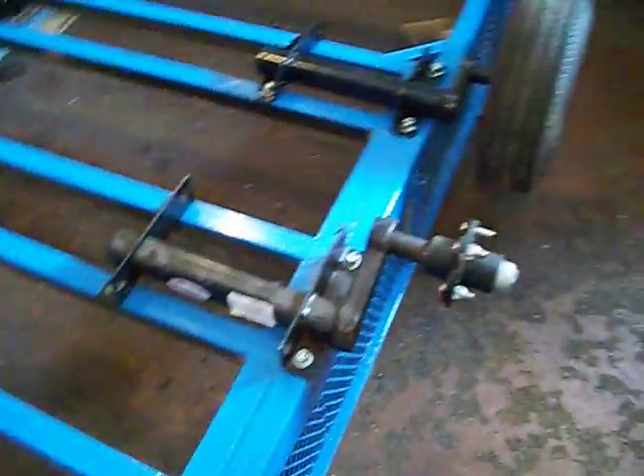What I did today is I bolted on, since the paint was dry, I bolted on my torsion bars.